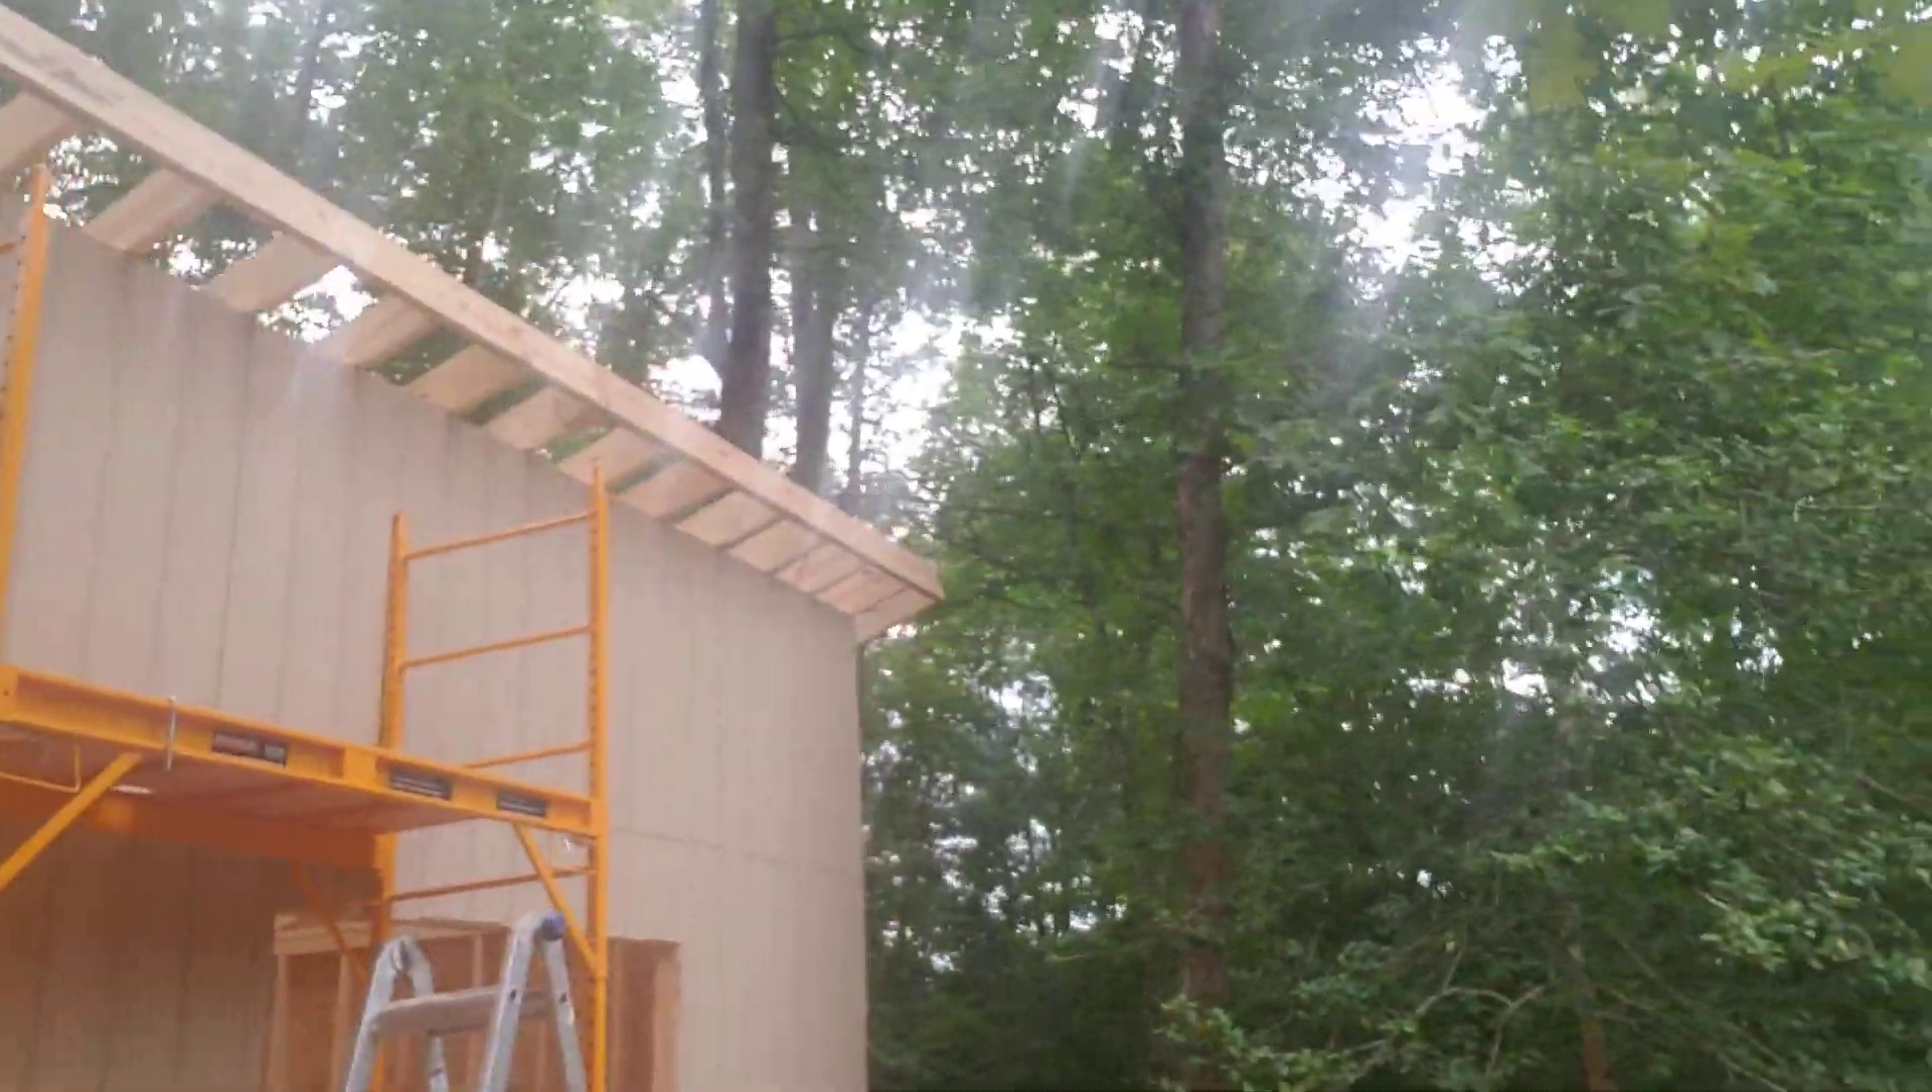So yeah so basically the whole thing is now sheeted i've got all my rafters along with my fascia.